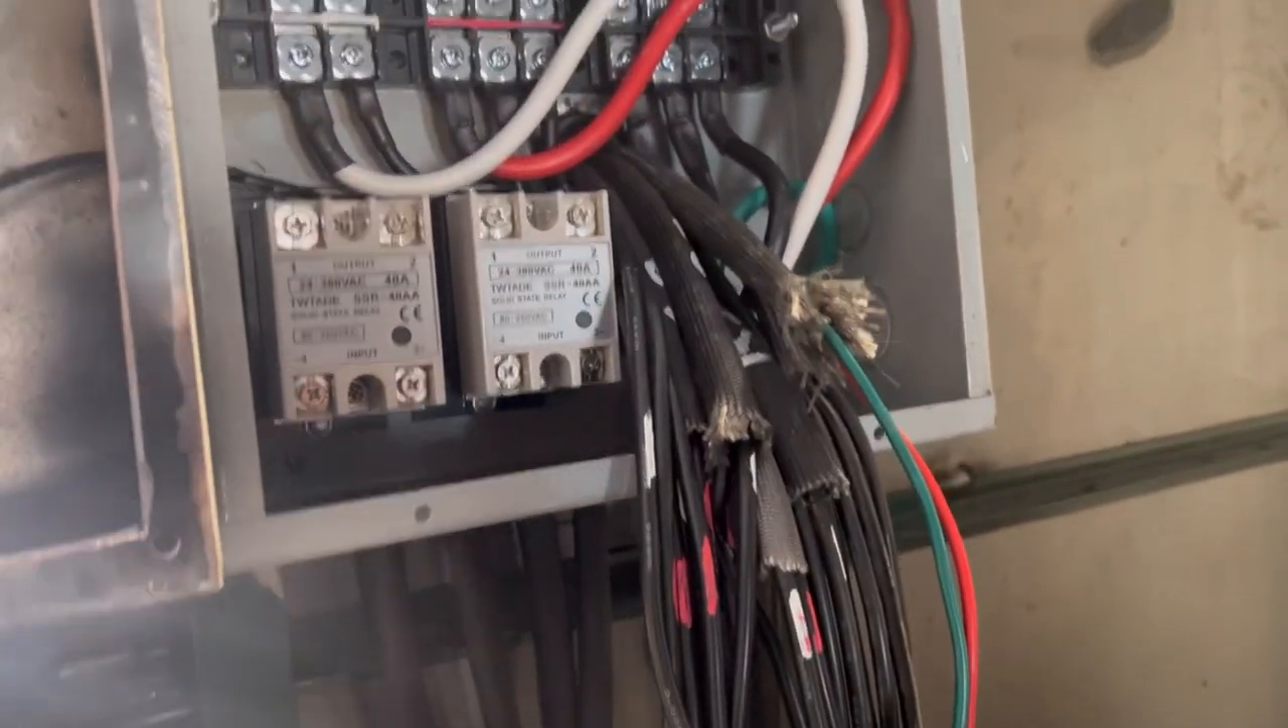We've got all the wiring run into the control panel labeled and ready to wire this thing up and bring it on to a test run.